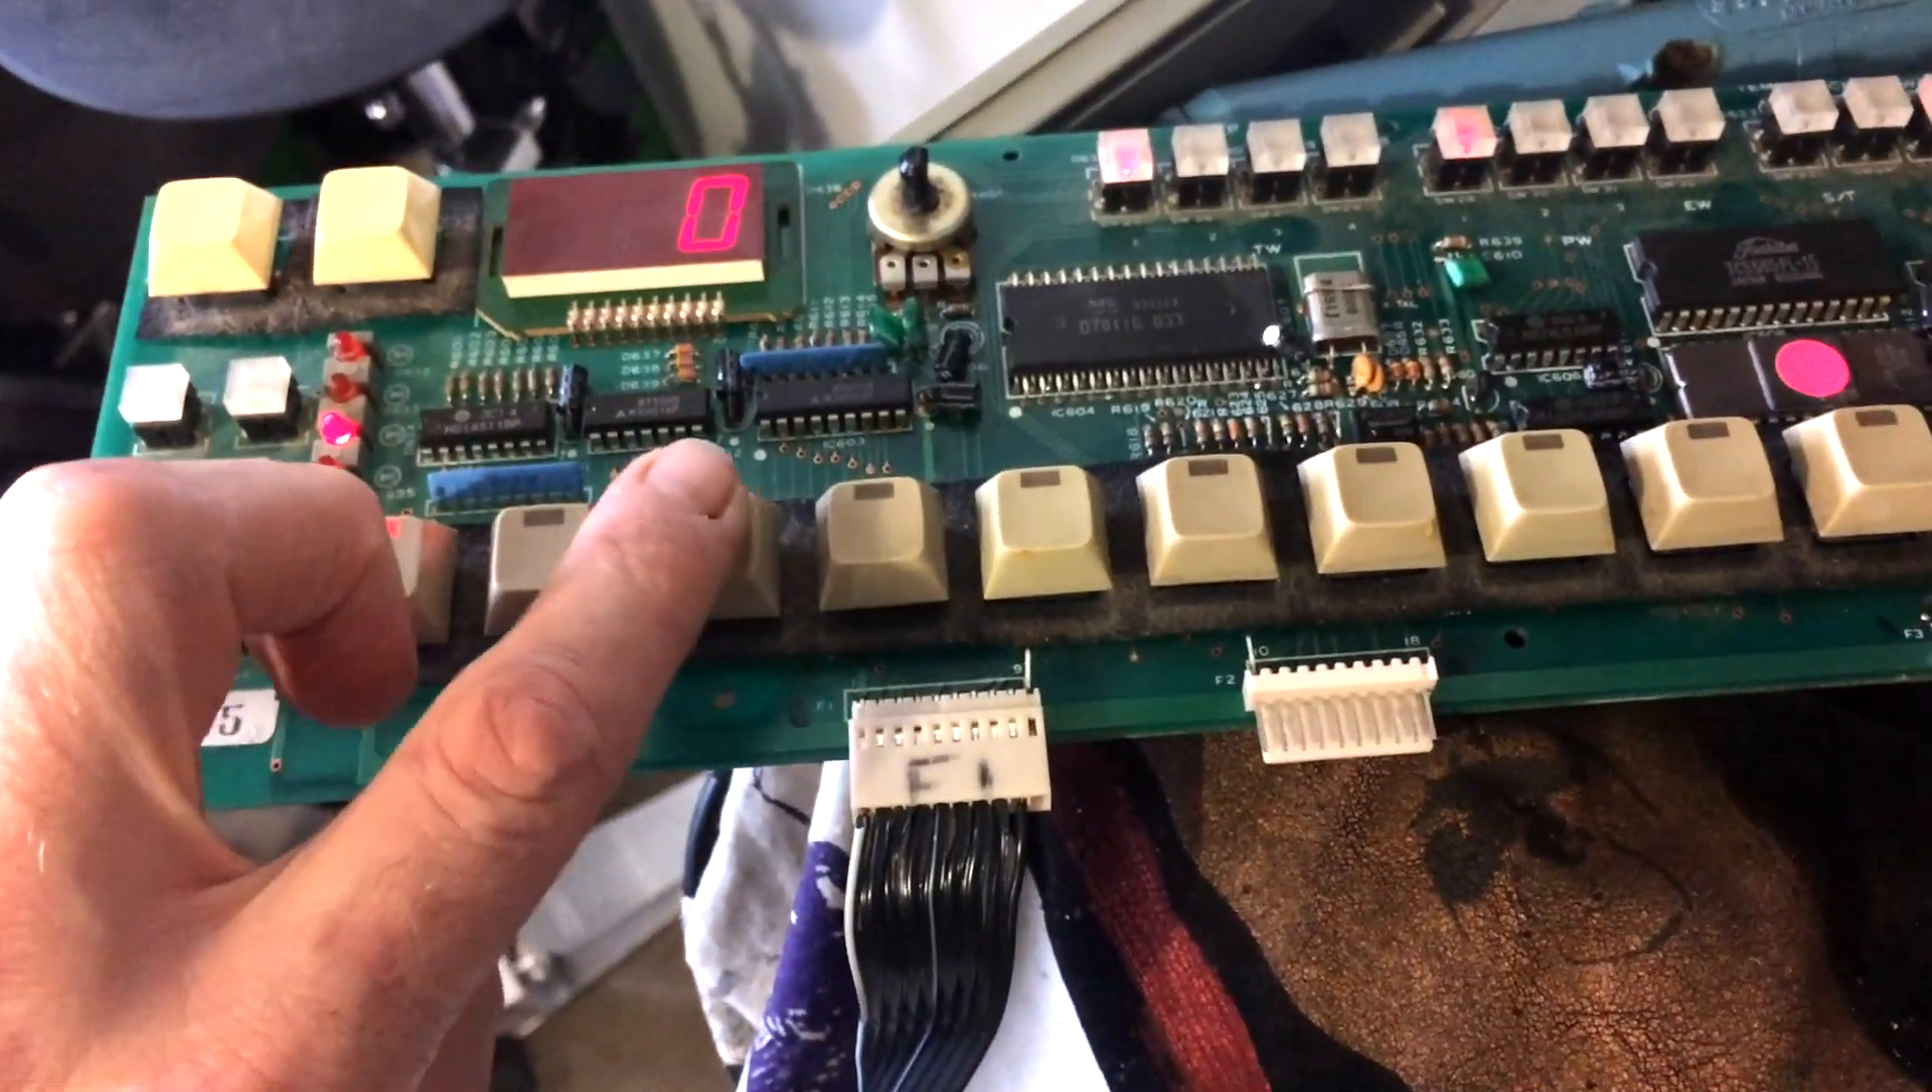I've got new connectors onto the board so they're not going direct anymore.